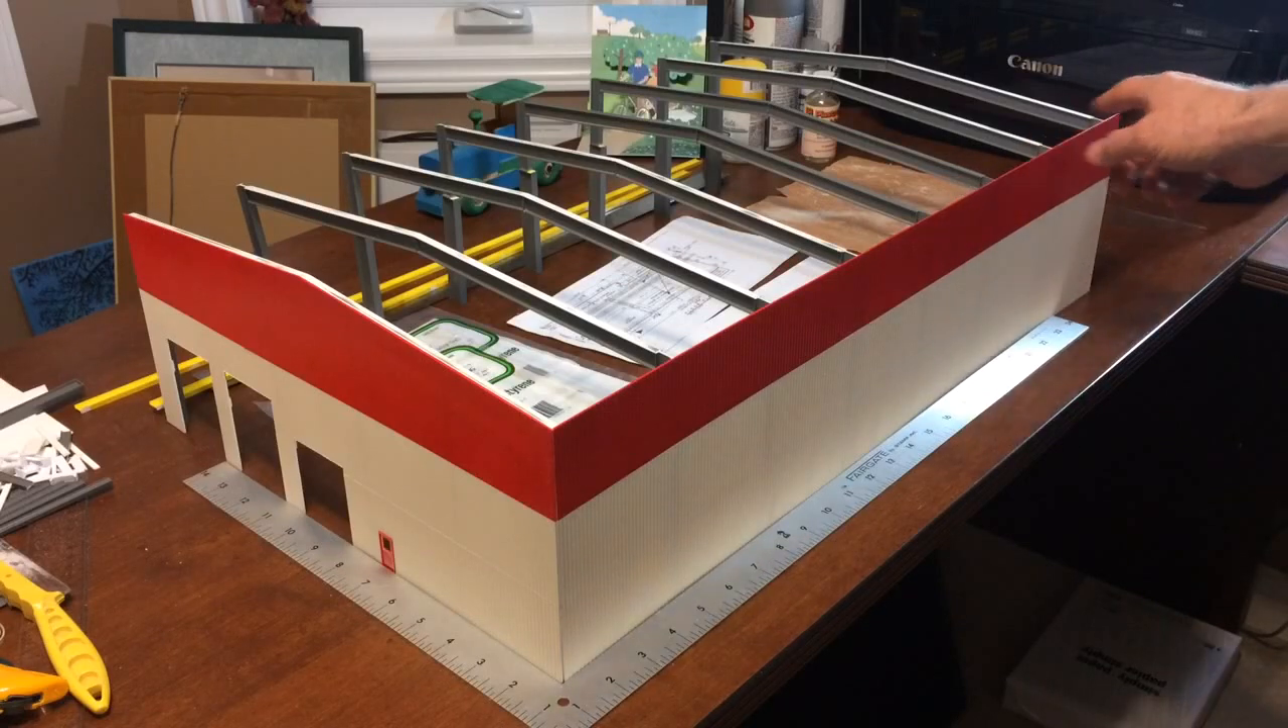And all of our column beam sections will be in place. All right, now we have all of our roof and column superstructure elements glued to the side wall.